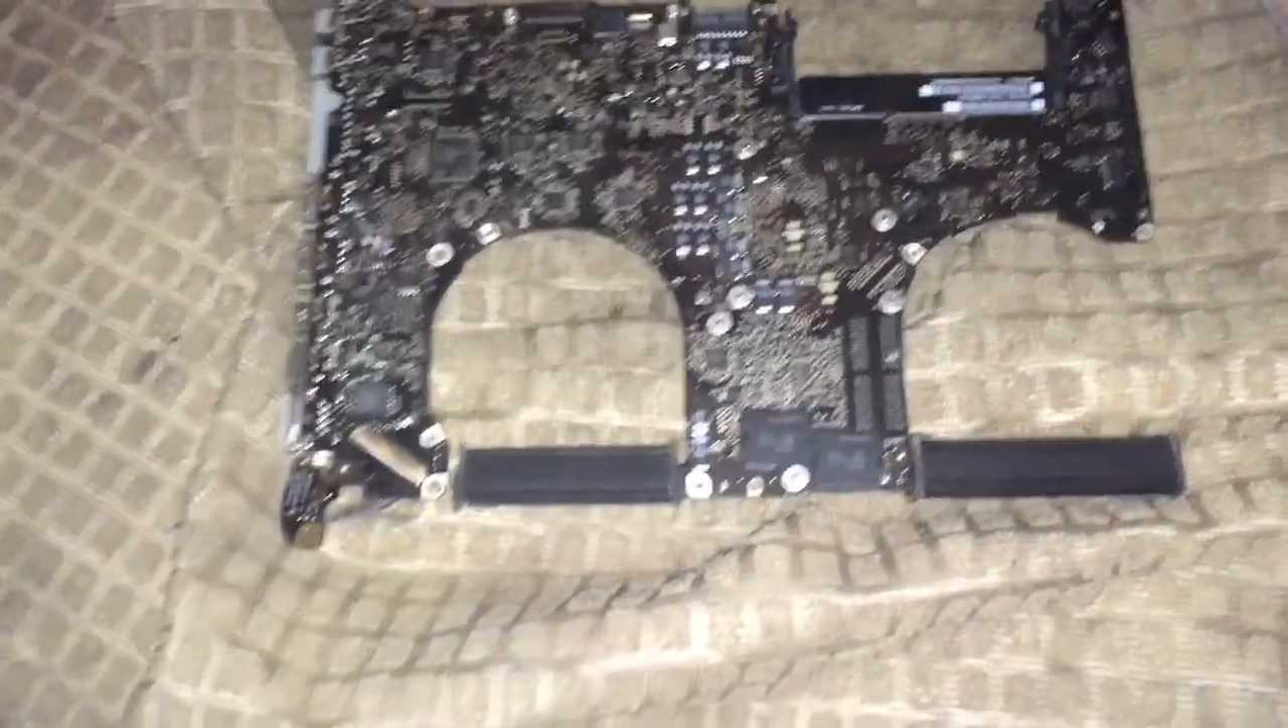All right, I got the board out of the computer.